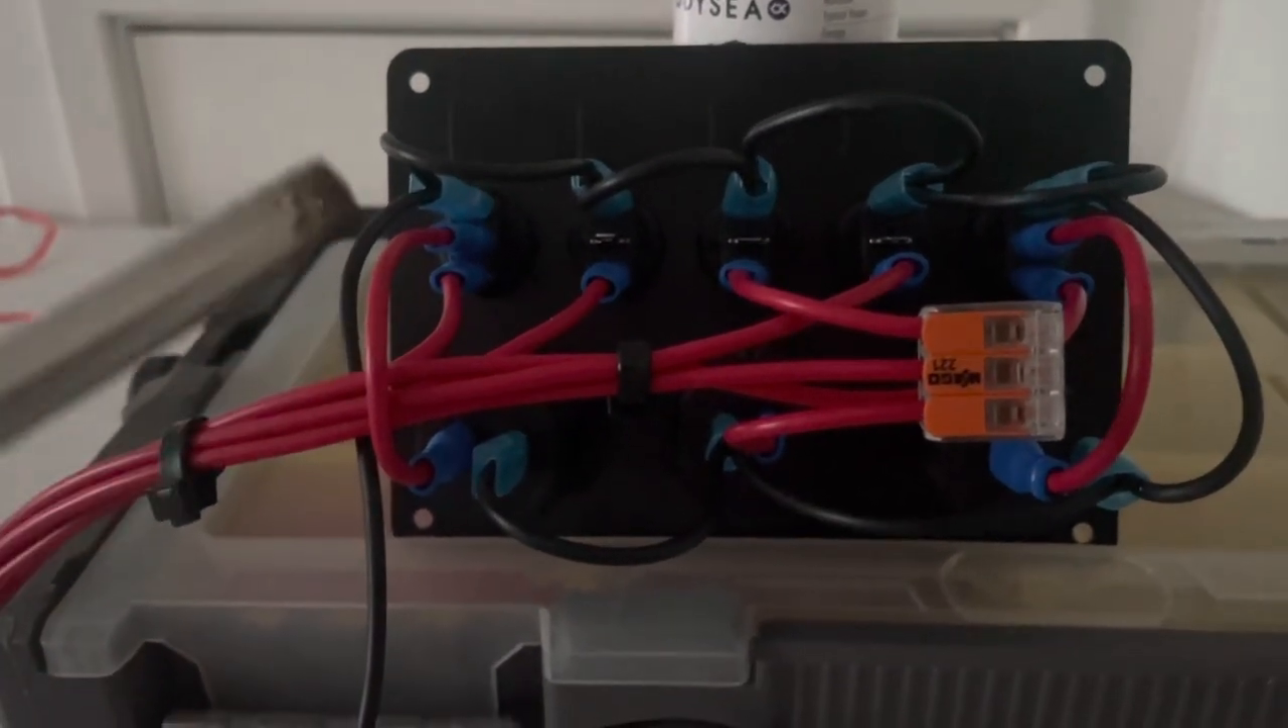Okay so i've now completed the rewire of my switch panel and i'll just quickly talk you through it.